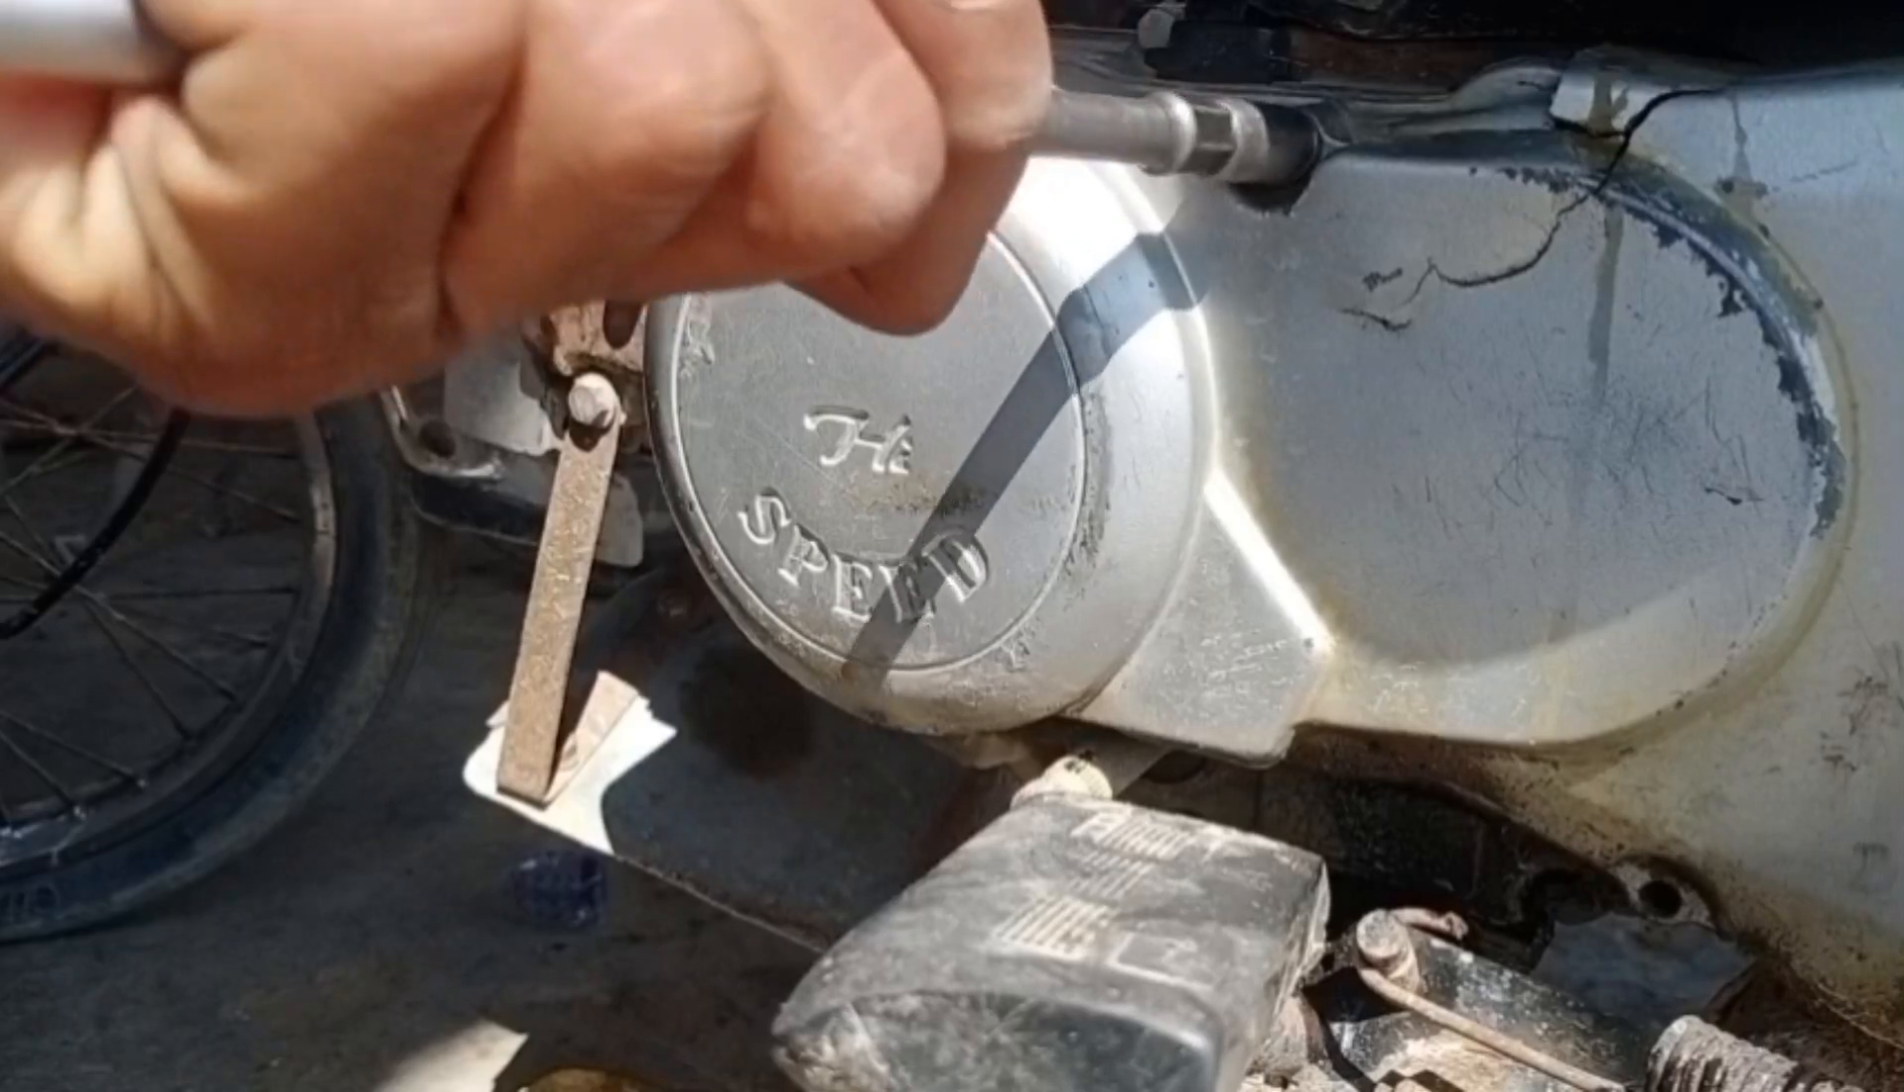मेगनेट कवर फिटिंग करेंगे मेगनेट कवर फिटिंग हो गया।